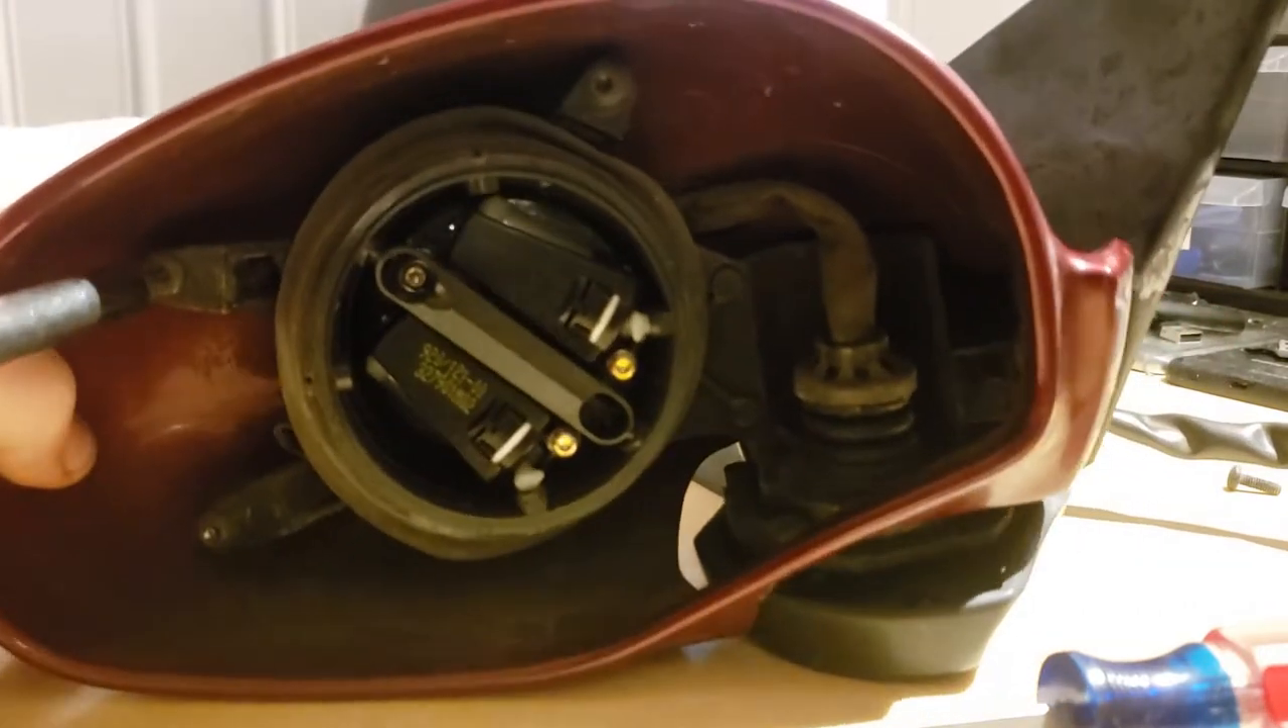There's three more of those t20 torx bolts in here so we just have to pop each of those off.